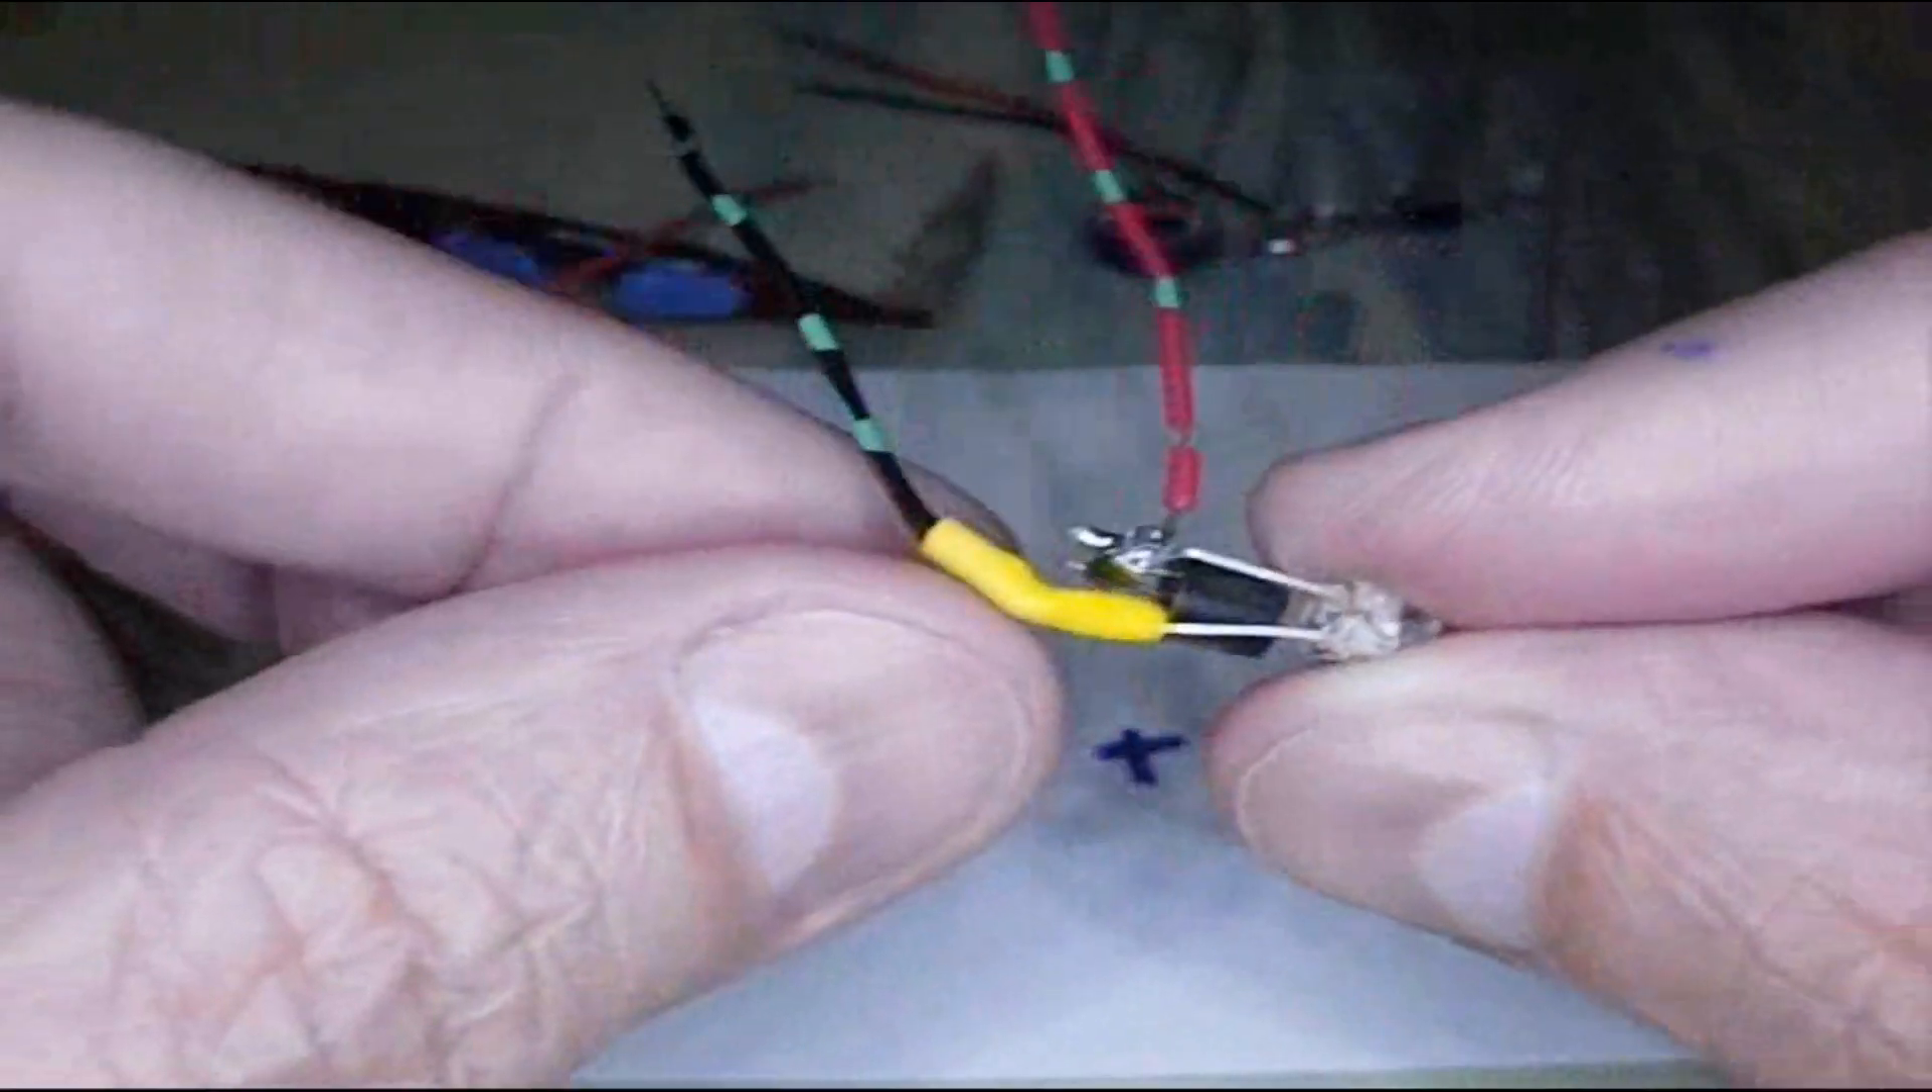So here we are with our leads attached.